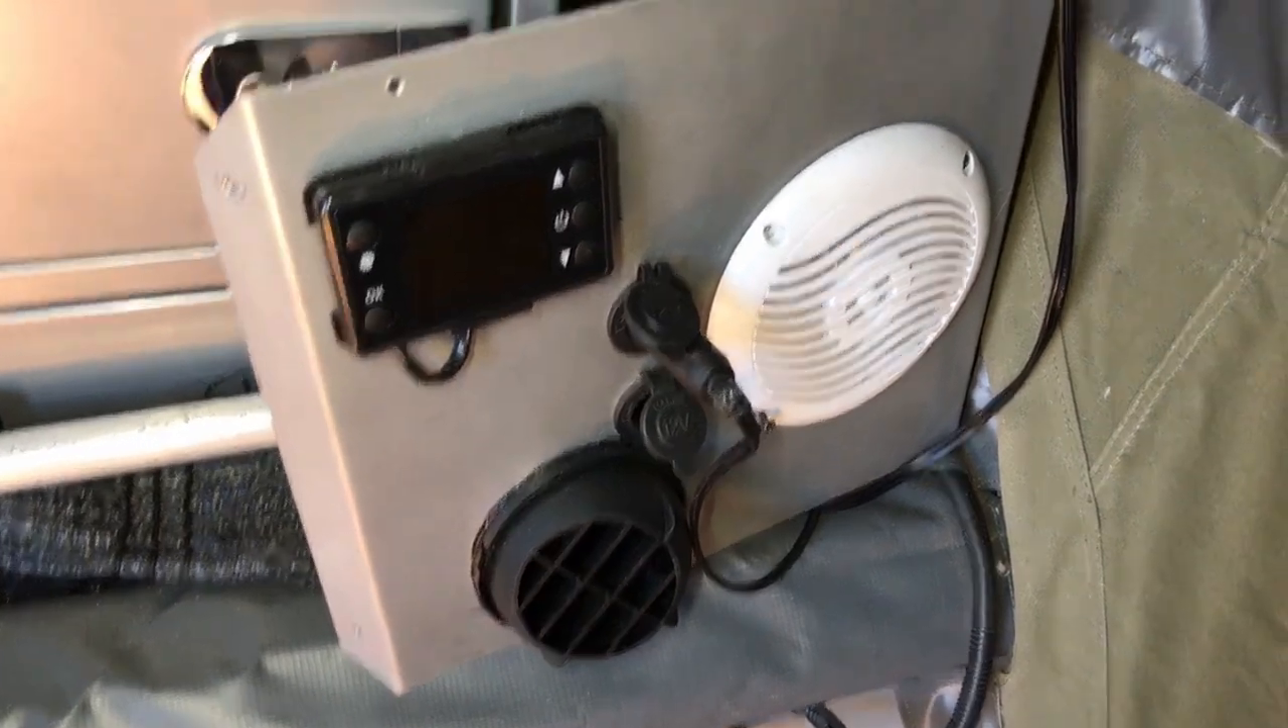The control panel fitted nicely and the outlet fits nicely as well.